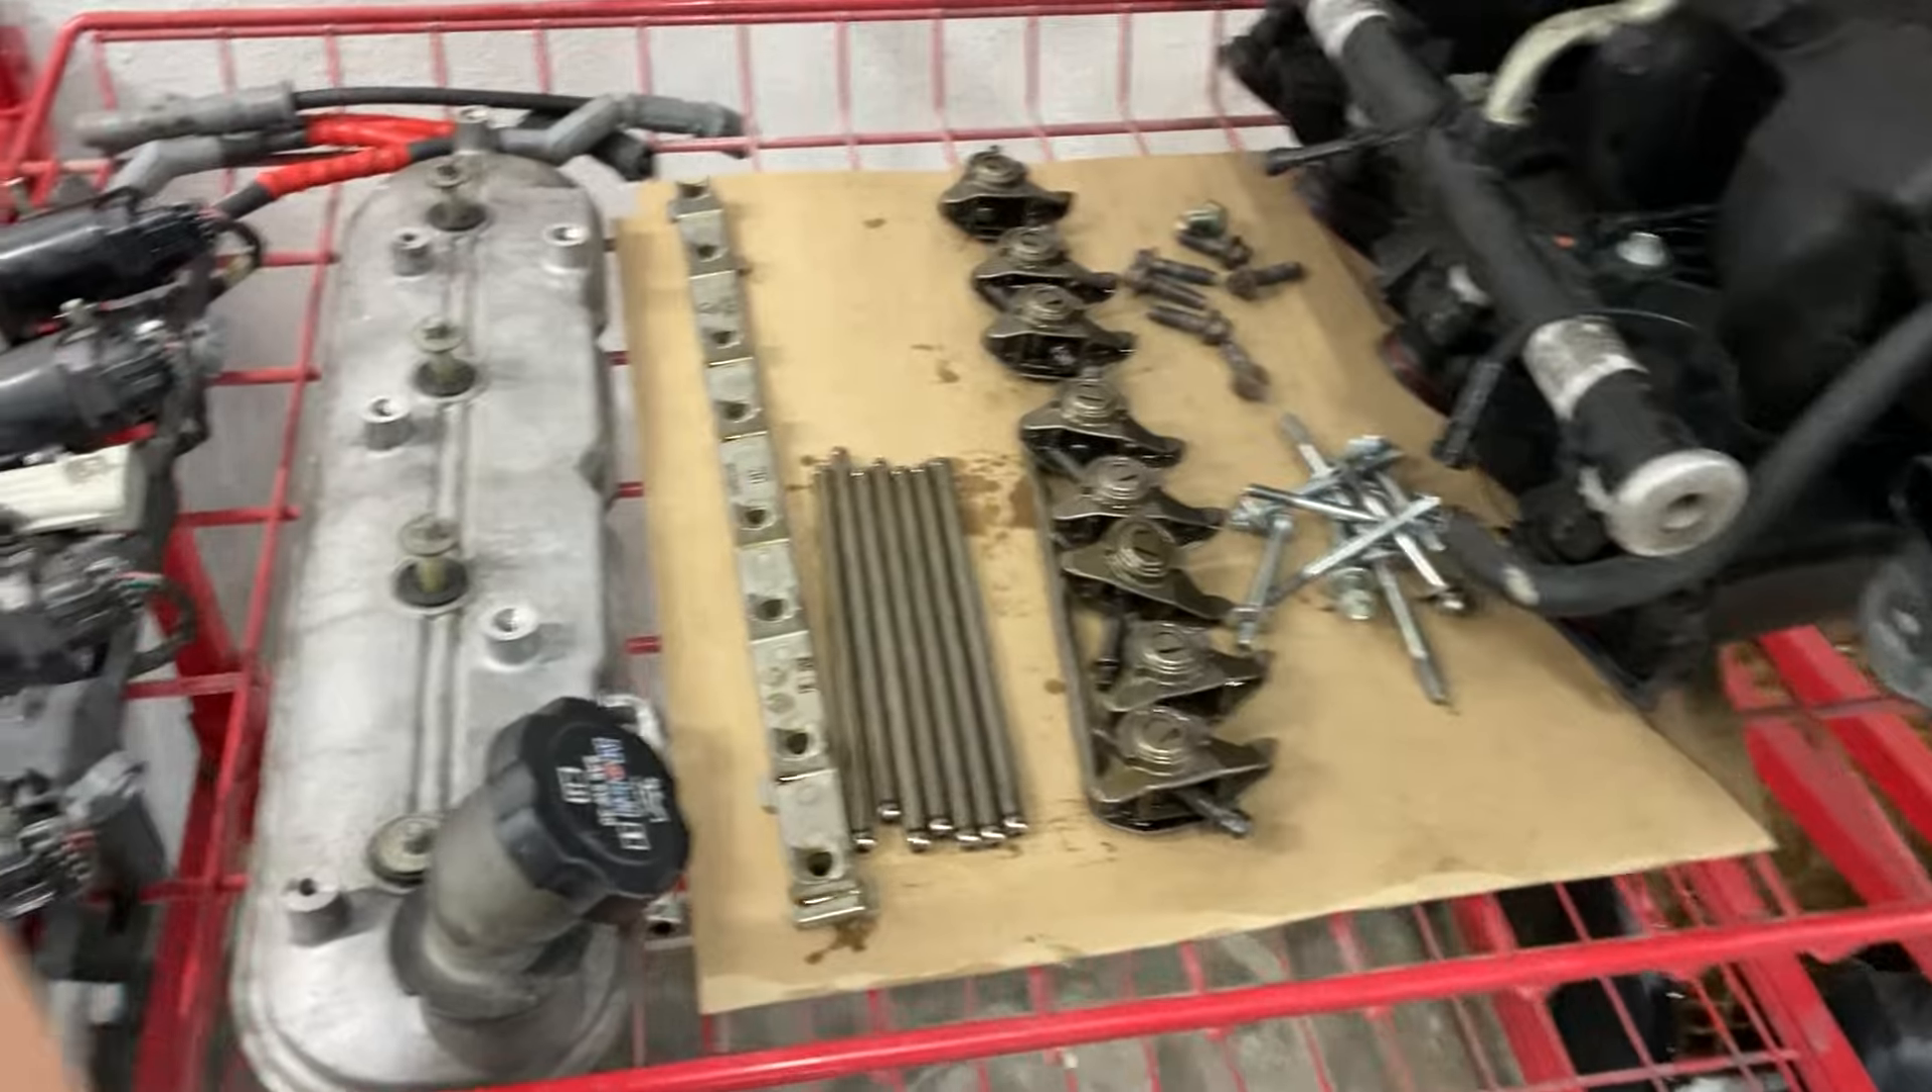I then focused on taking valve cover and all the coils off, which led me to the rockers.